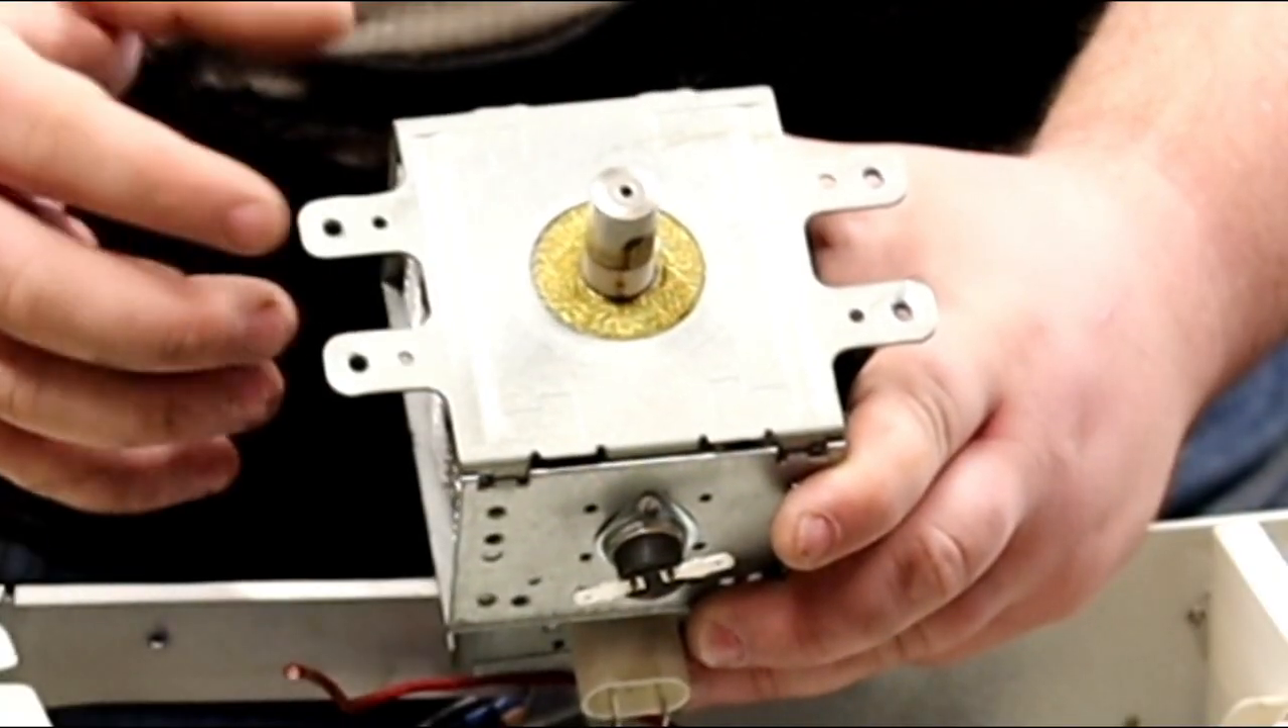Alright, so I got it out. I got the magnetron out.